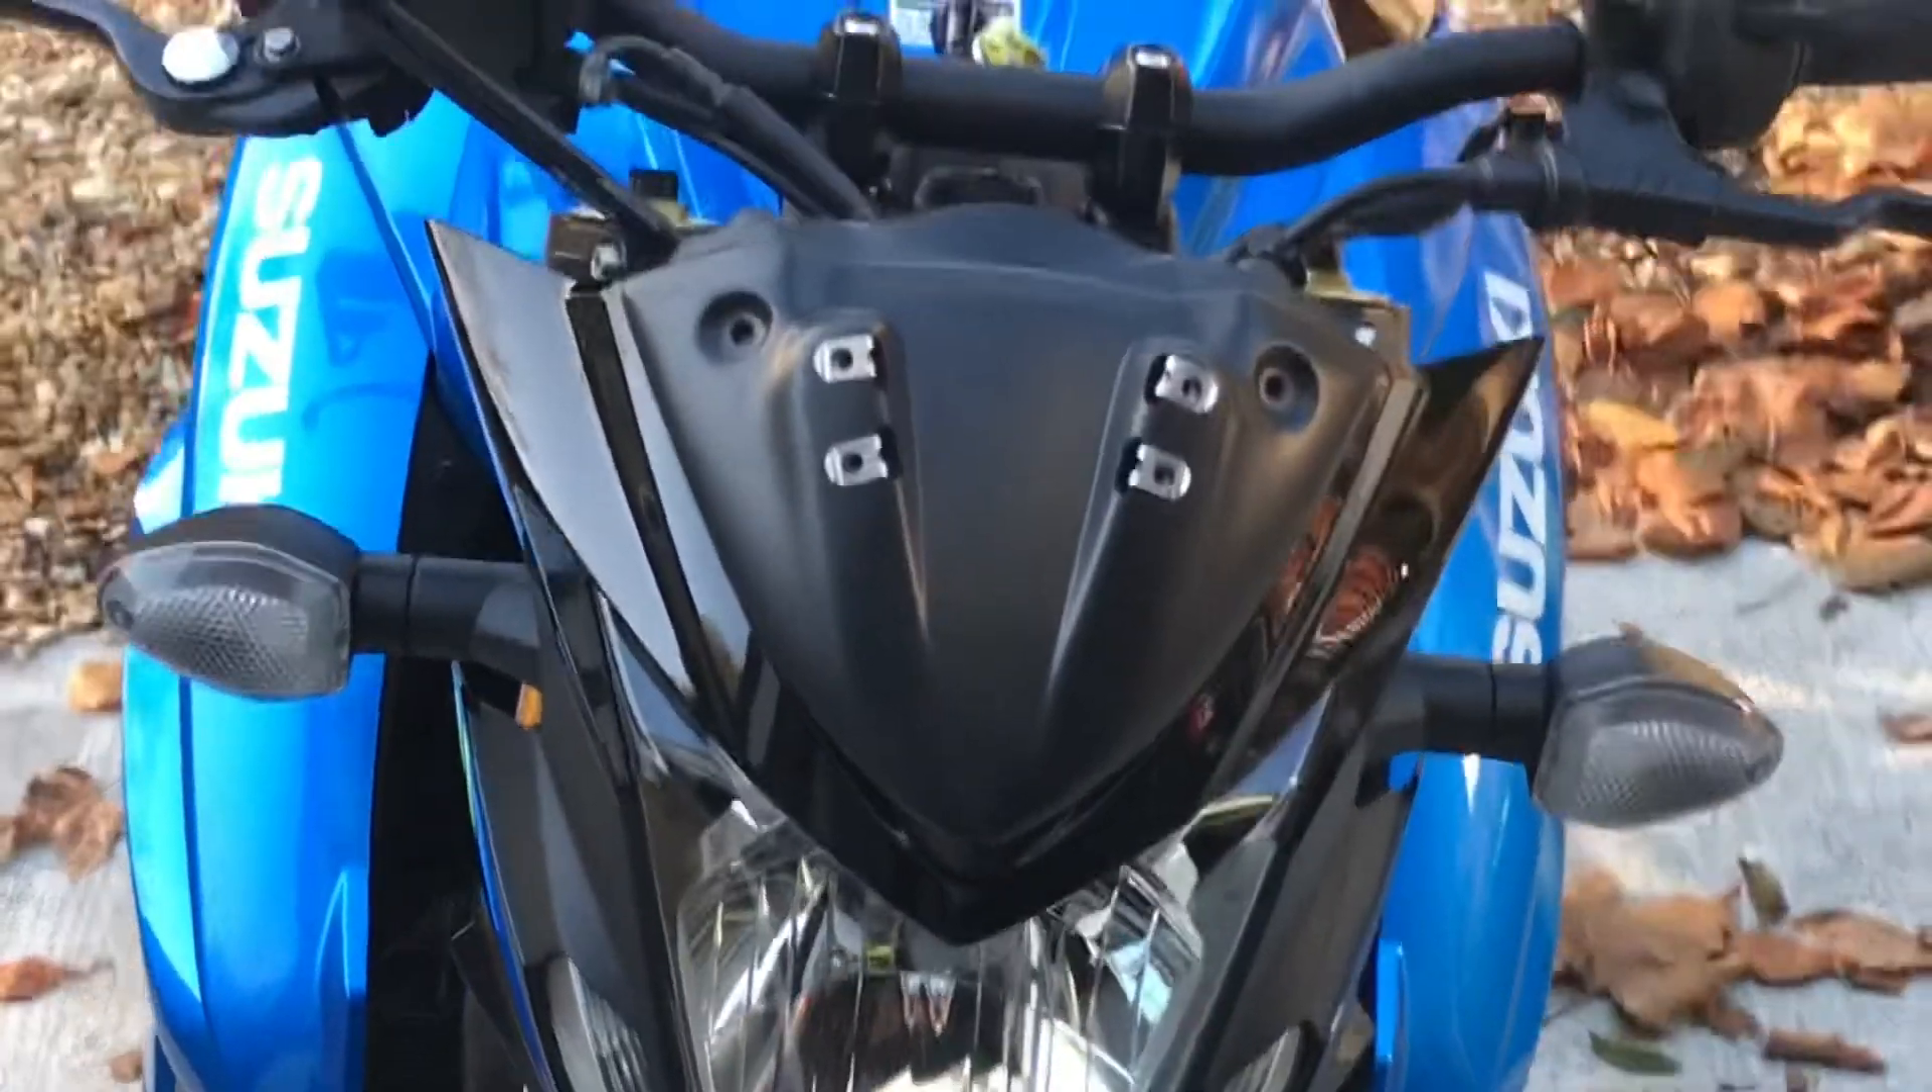I haven't really put the bolts in the top yet.